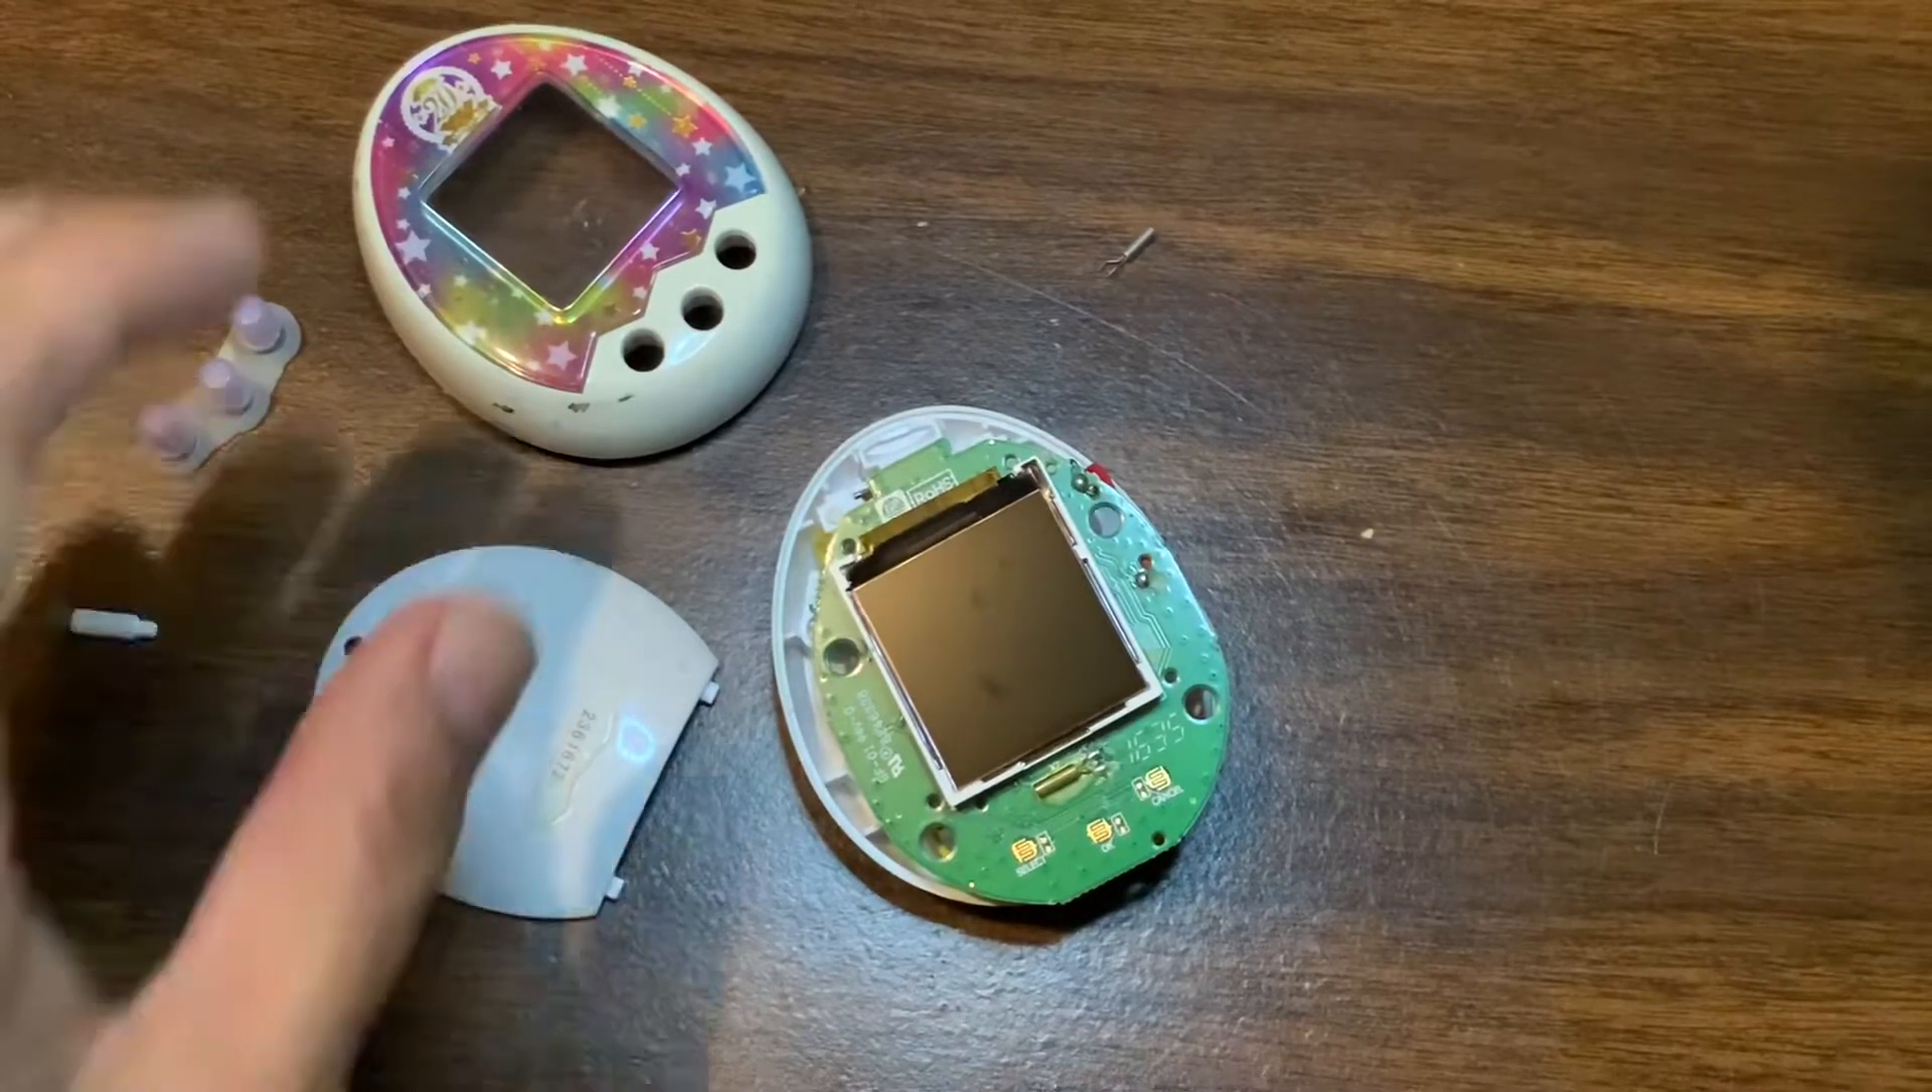I've already taken off the shell with the screwdriver.